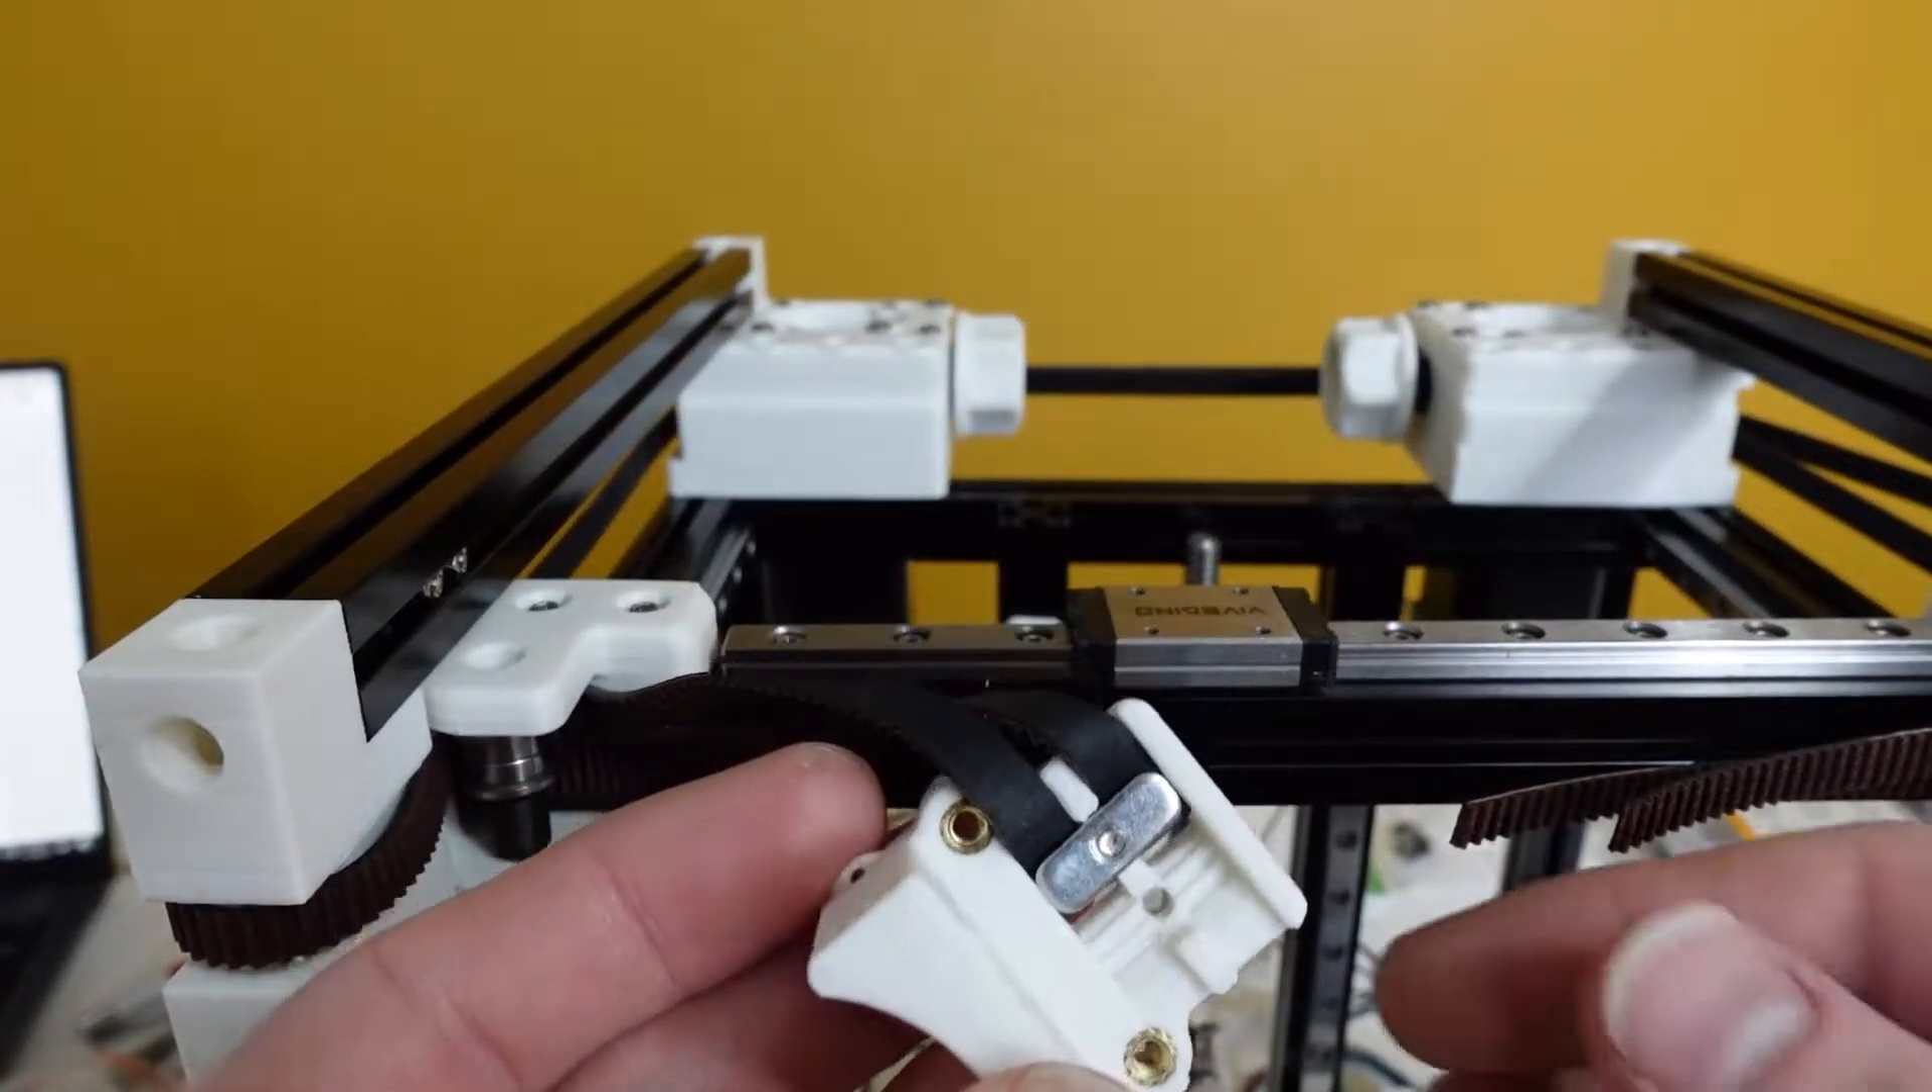So of course naturally what I did was I stuck one belt into my maker block like so.